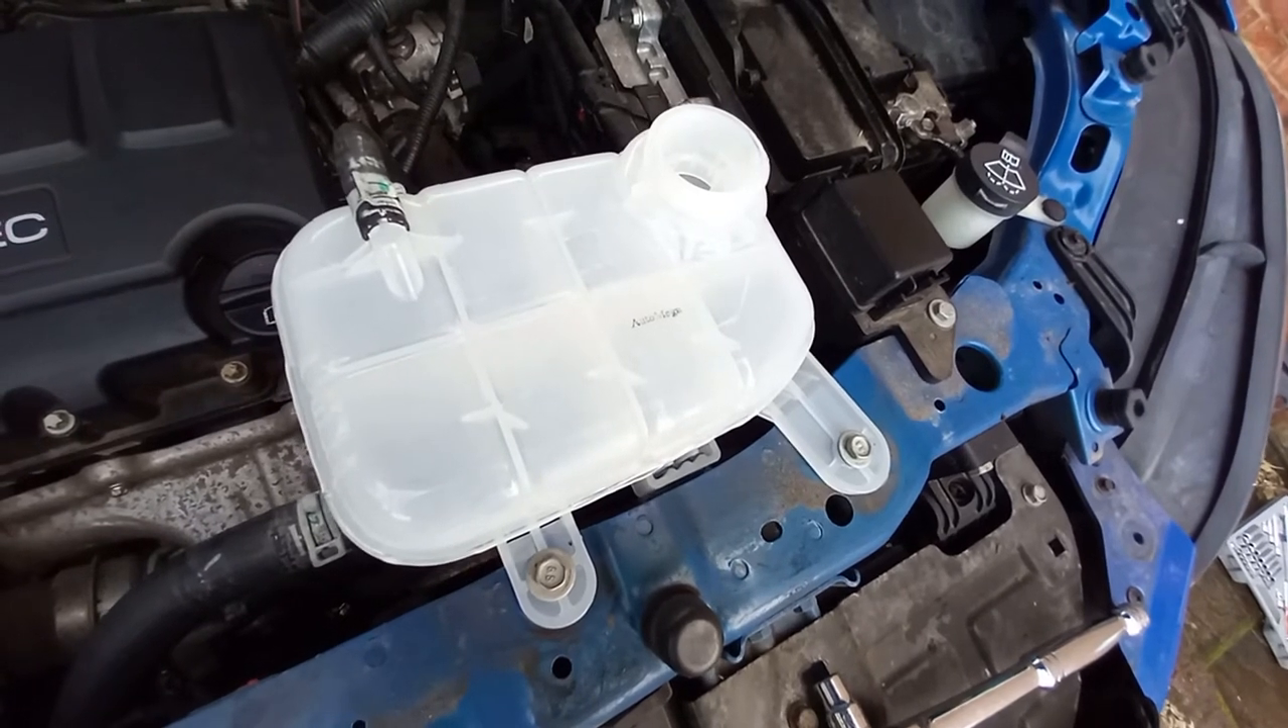And that's basically it, the new tank is fitted.